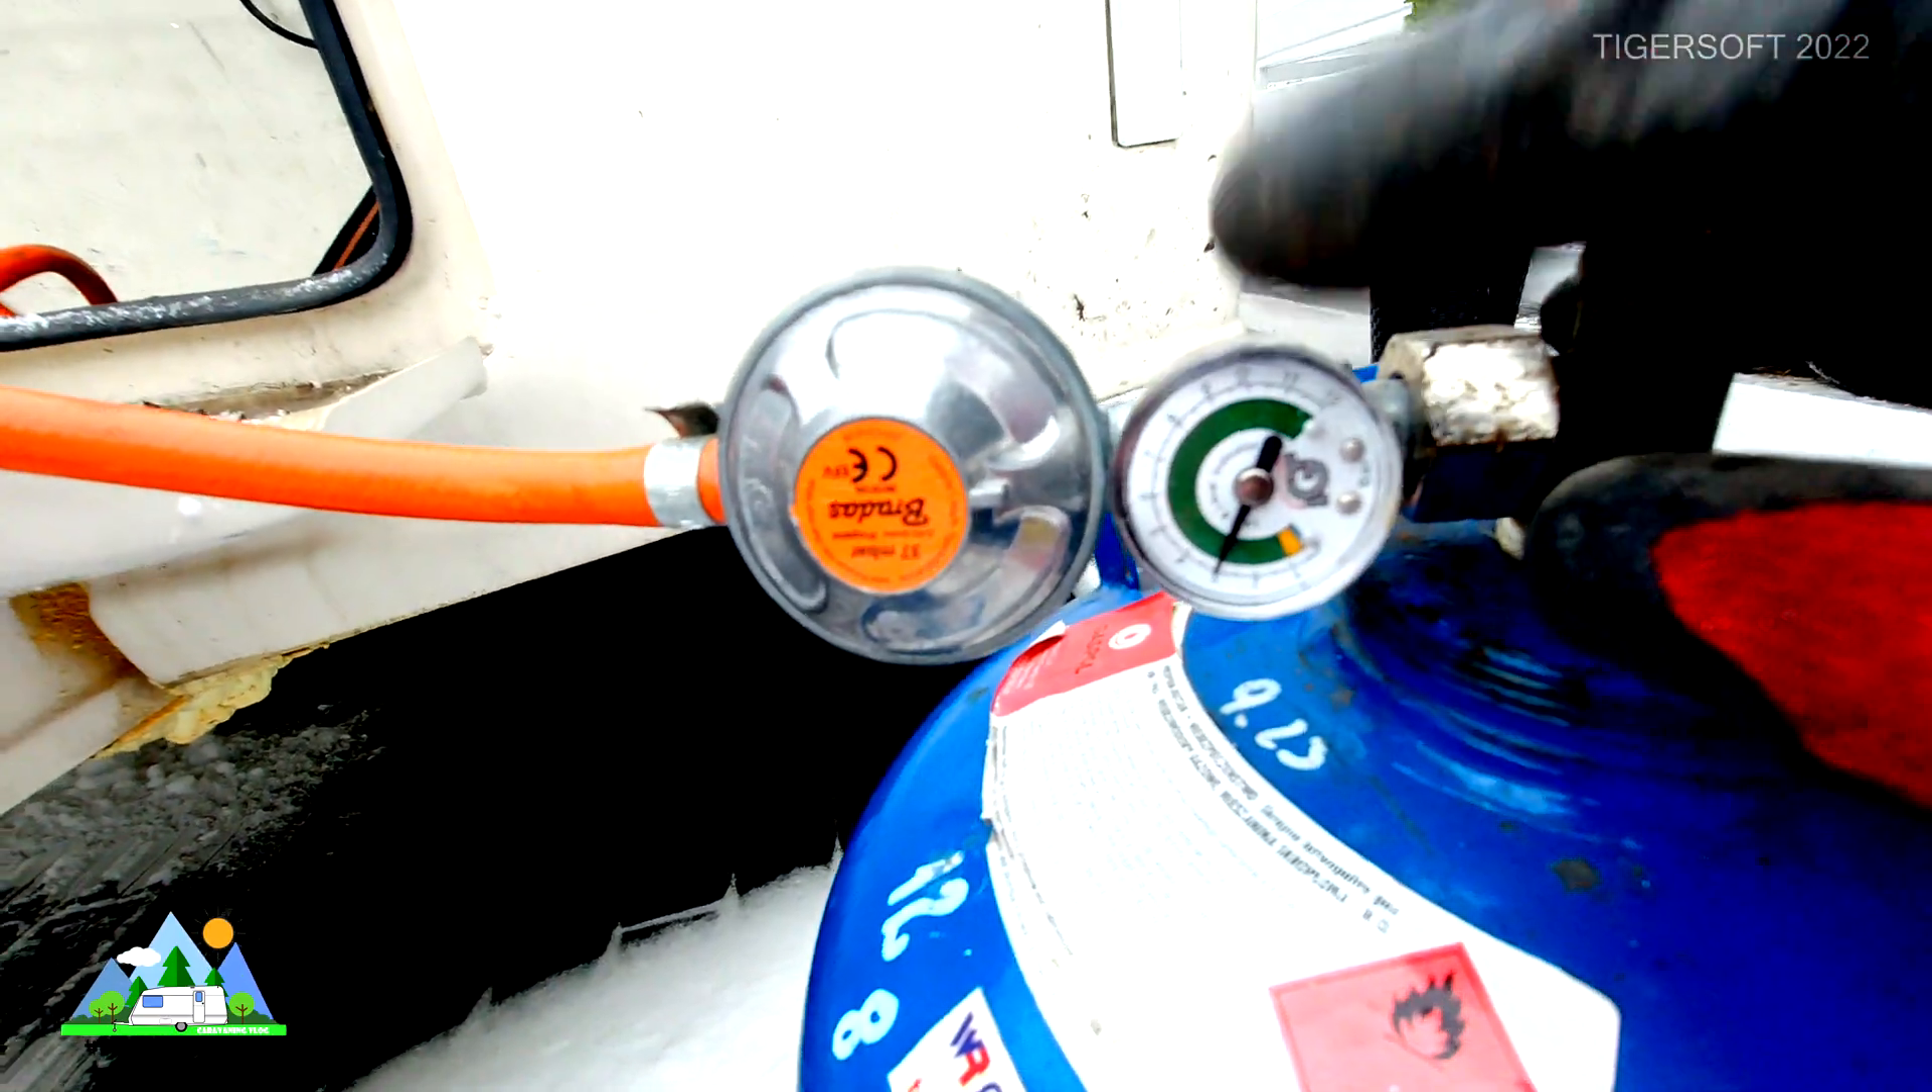Reduktor już mam przykręcony do butli.